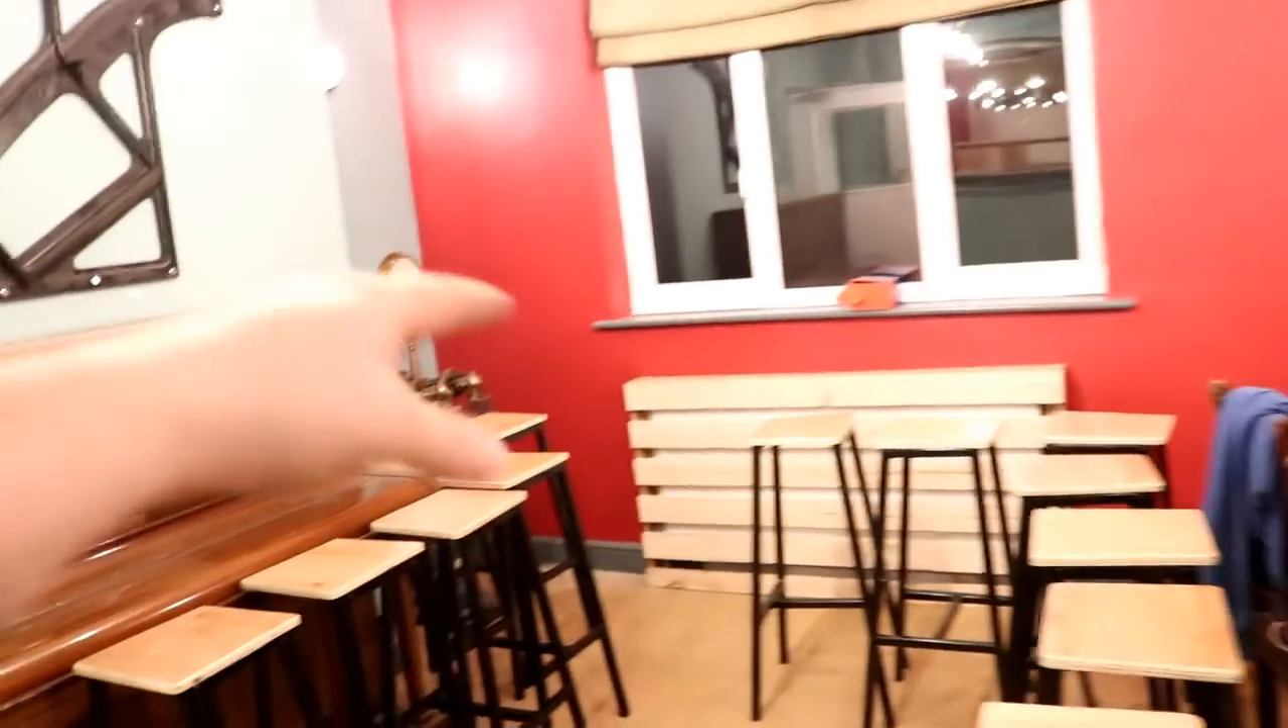We got the radiator covers fixed on here as well.